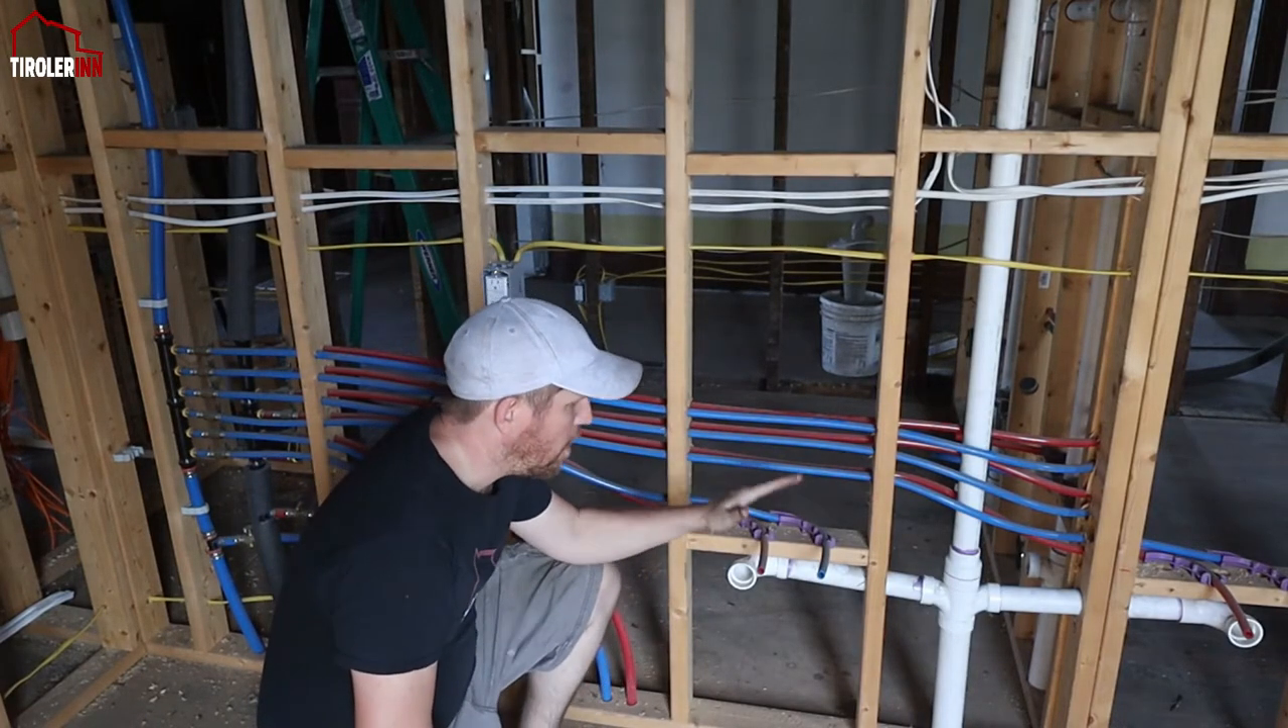So we have PEX tubing run to most sections.